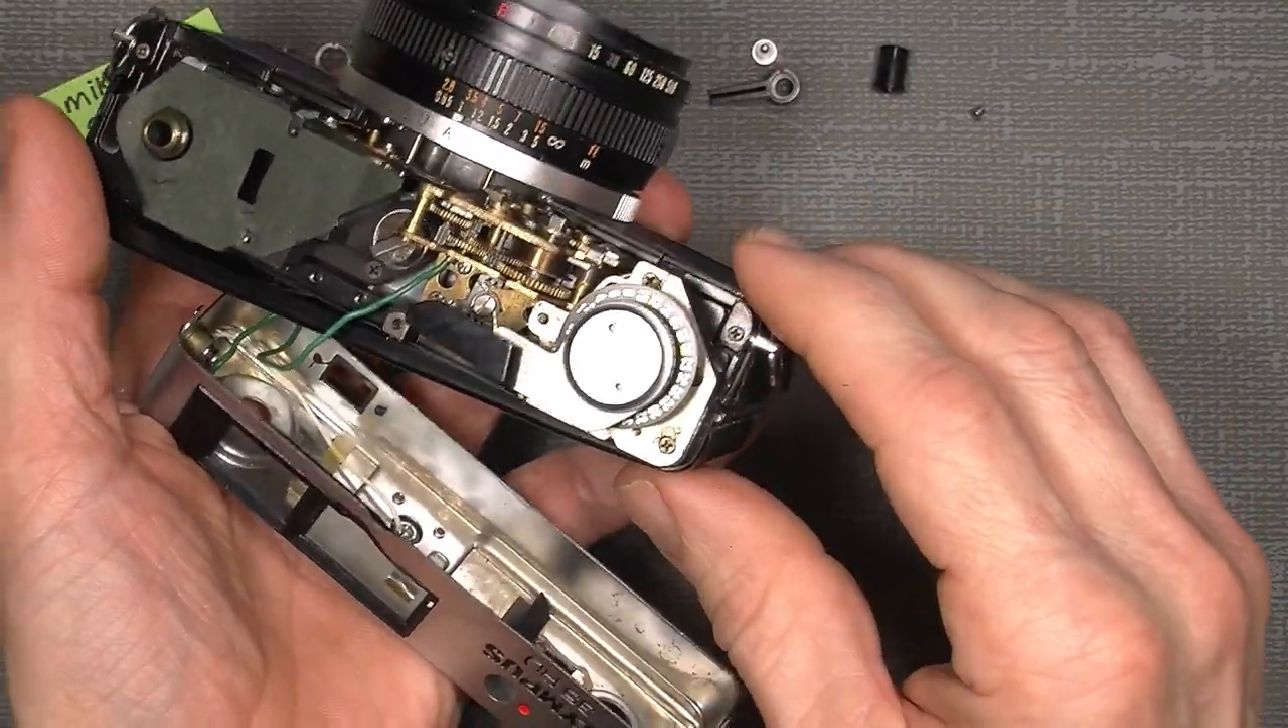Now I have already taken the camera apart.